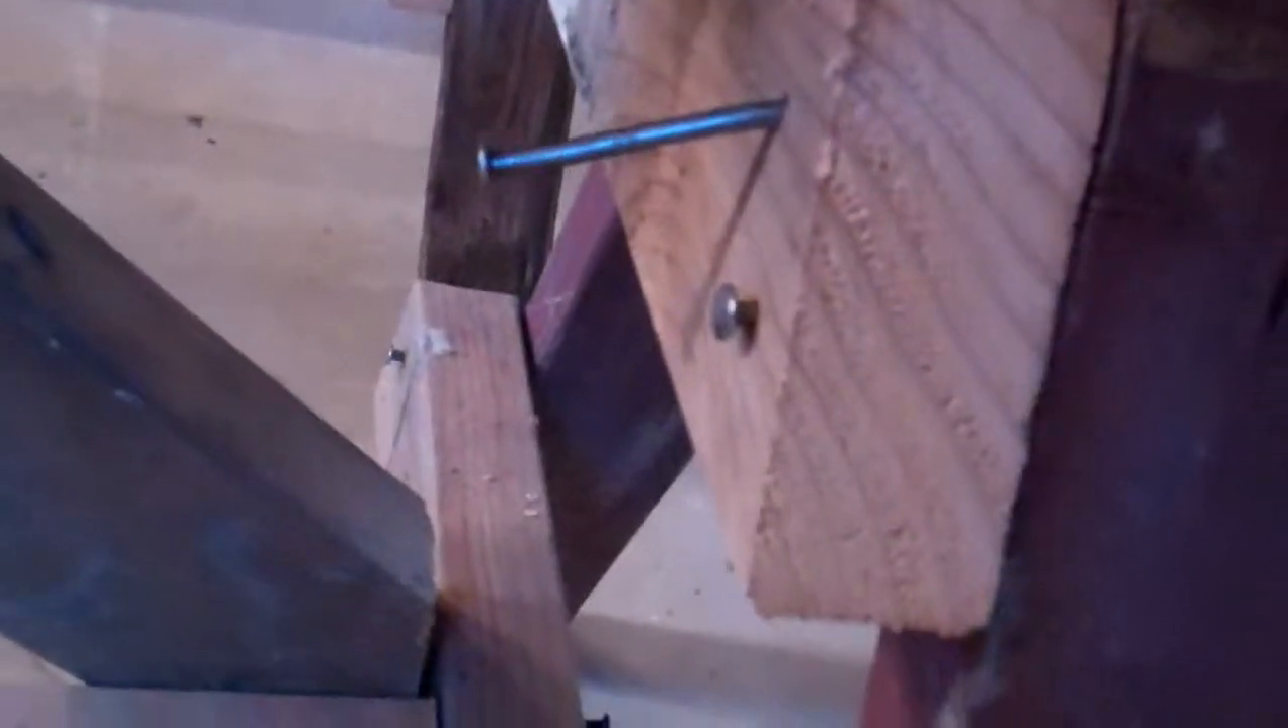And this nail that started to bend, I left it and then drove a second nail.